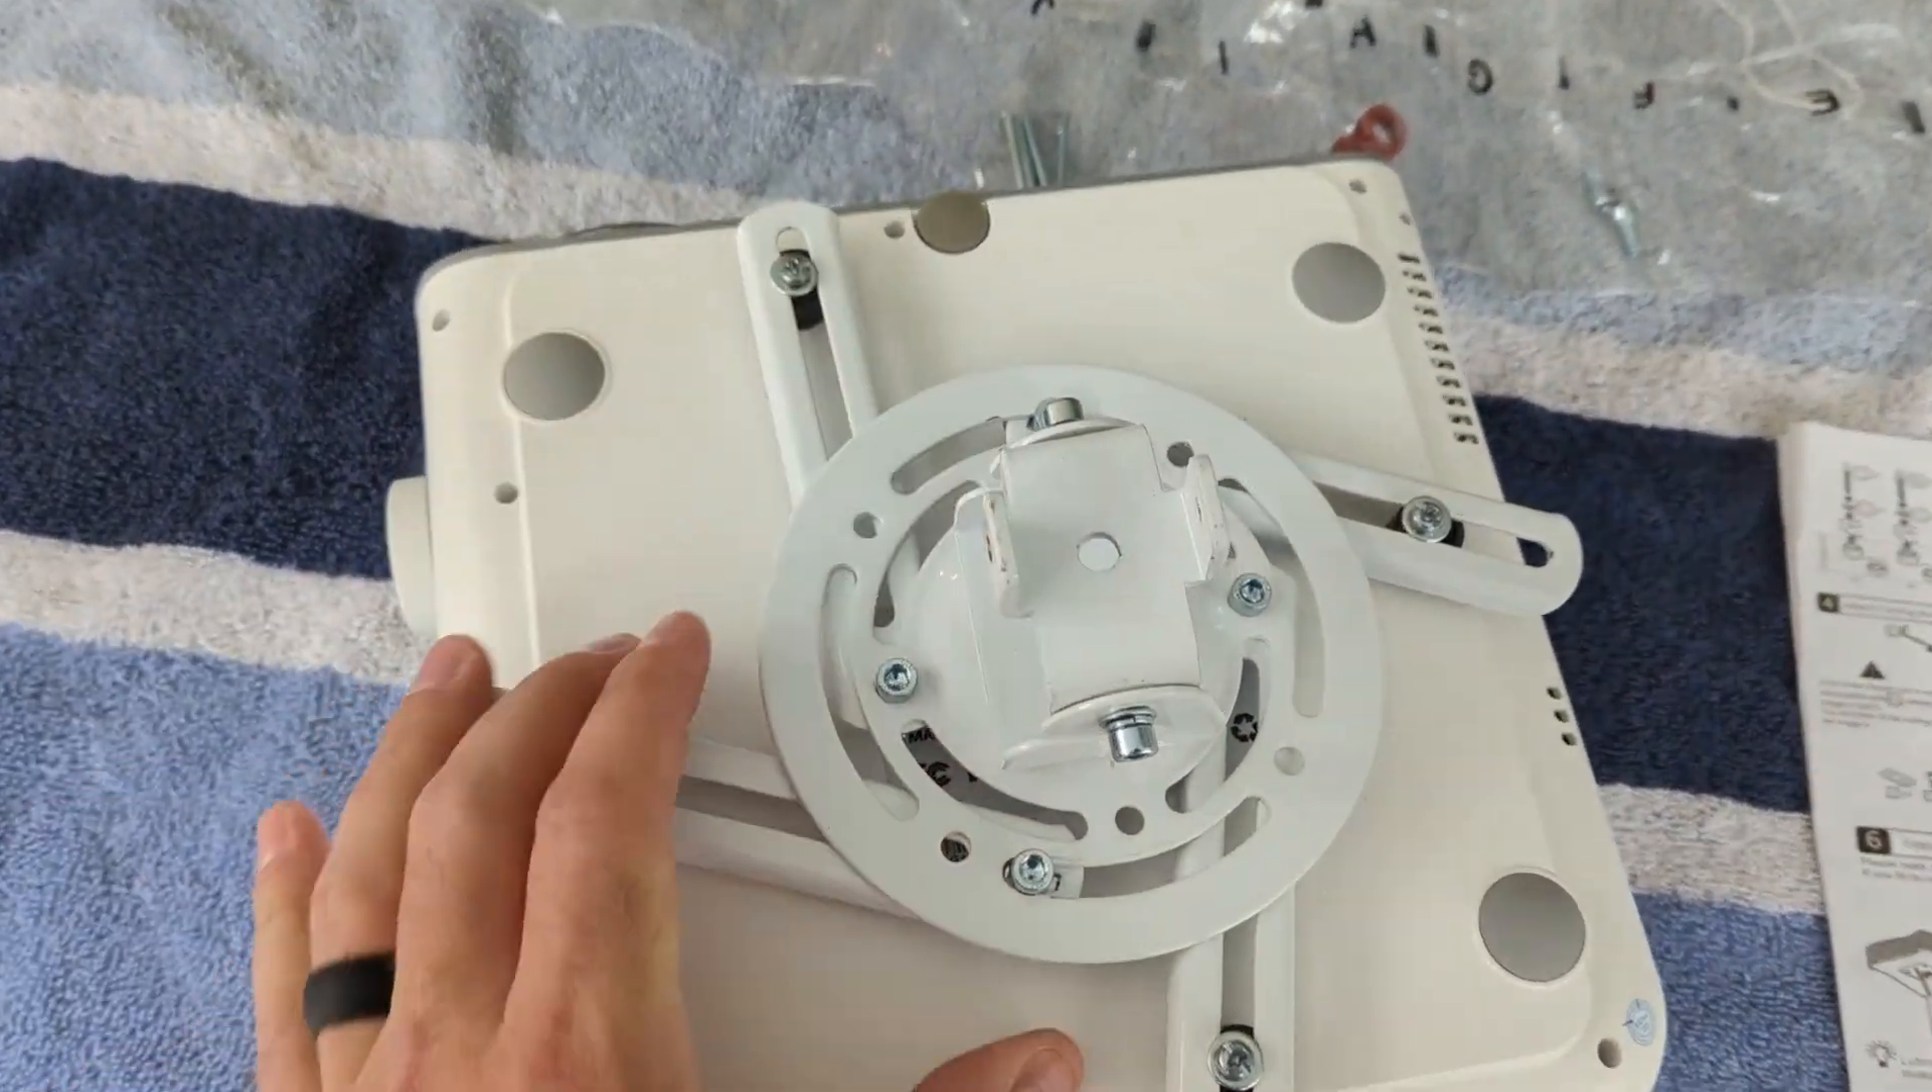So, after some diligent work here, this thing is a little cumbersome to get together. I've got the mount set up on top of the projector.